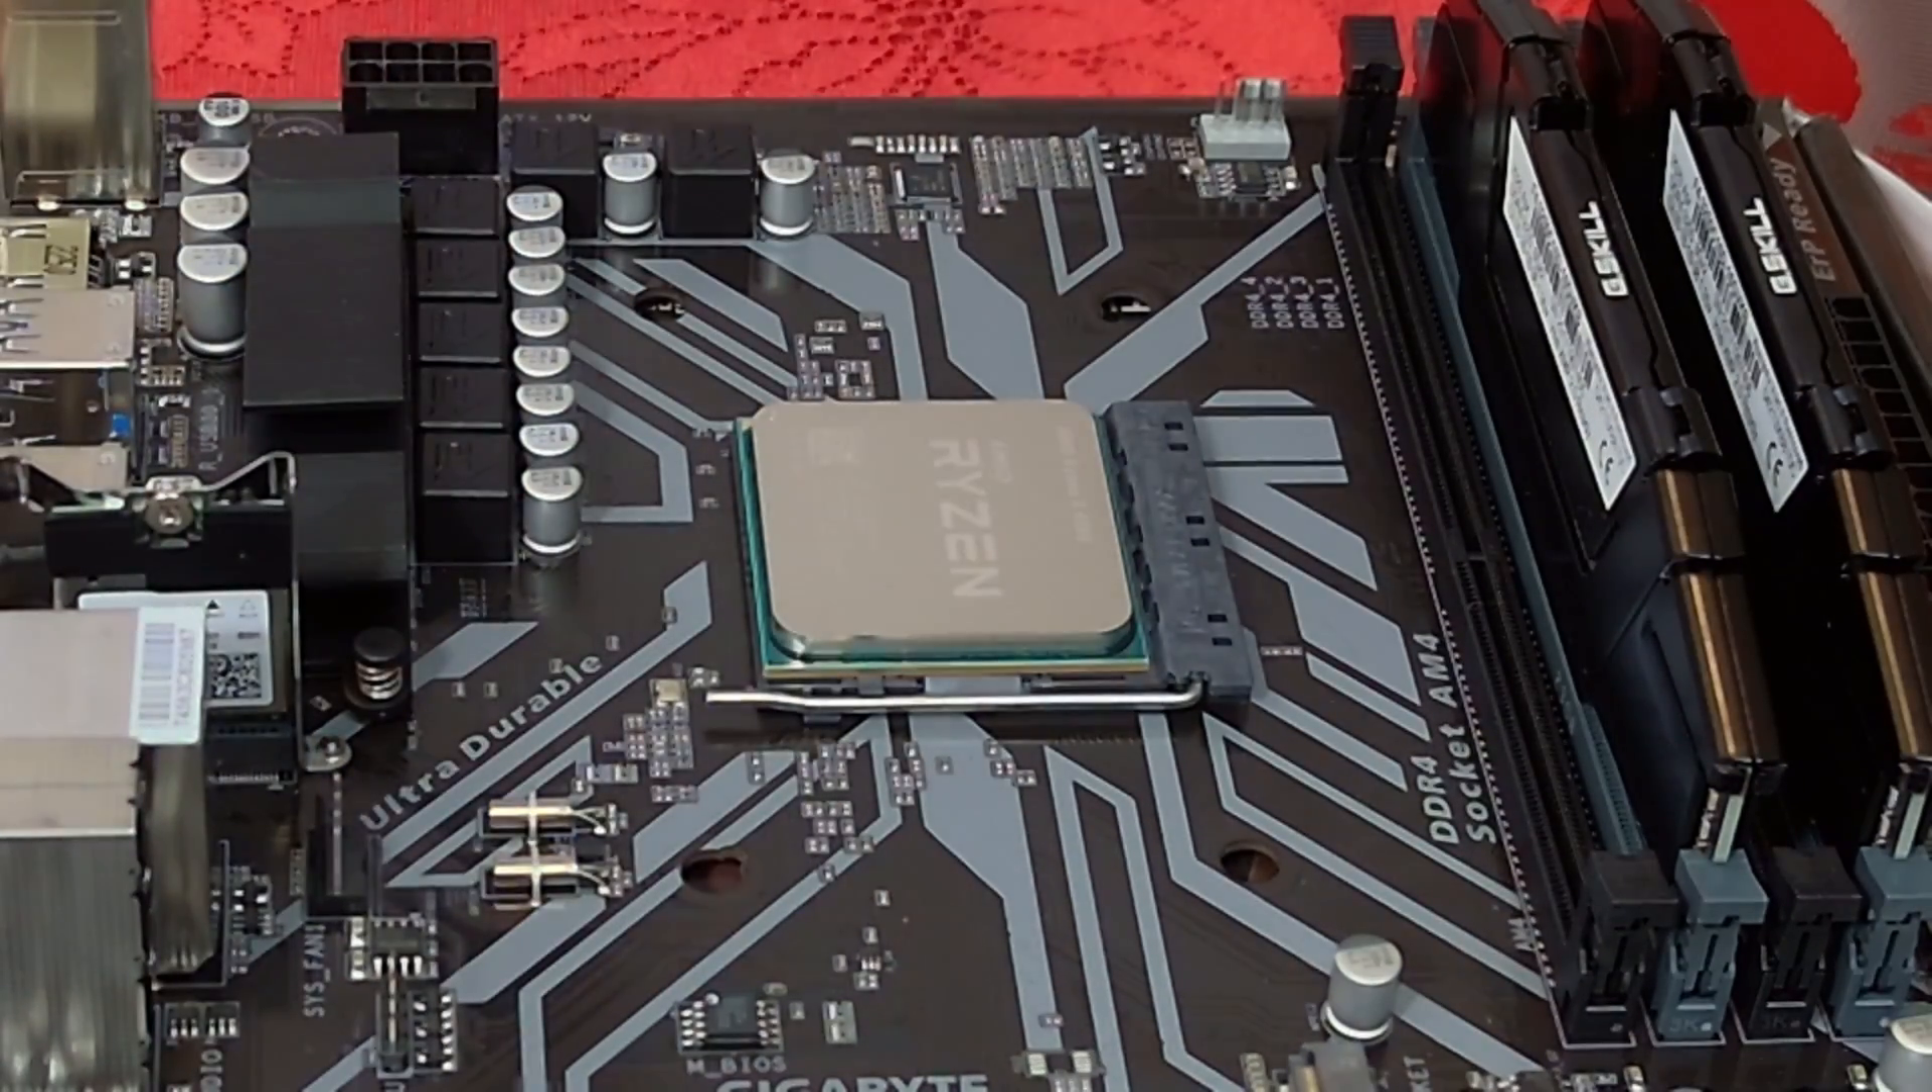We can just push the little lever down and our cpu is now installed.